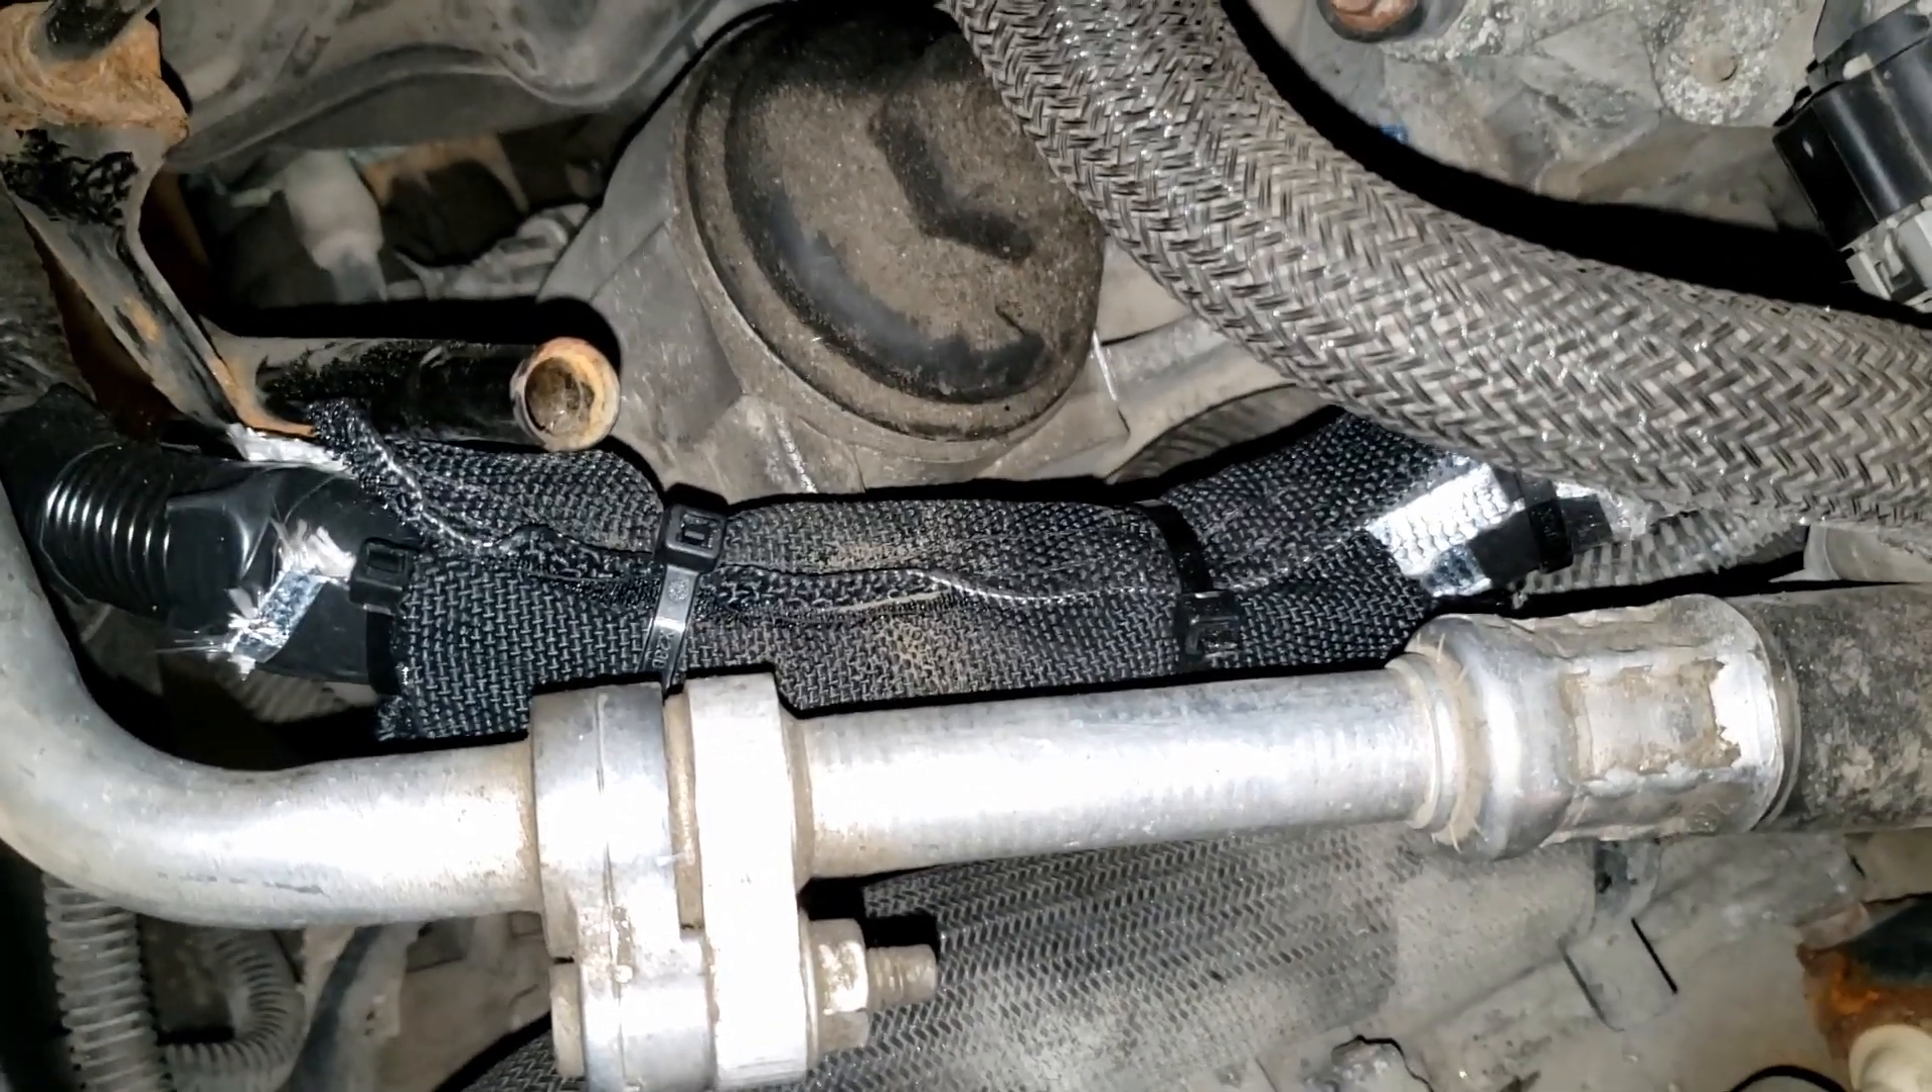Okay, I have the wiring harness bundle secured with abrasive abrasion protector and everything seems to be working fine.